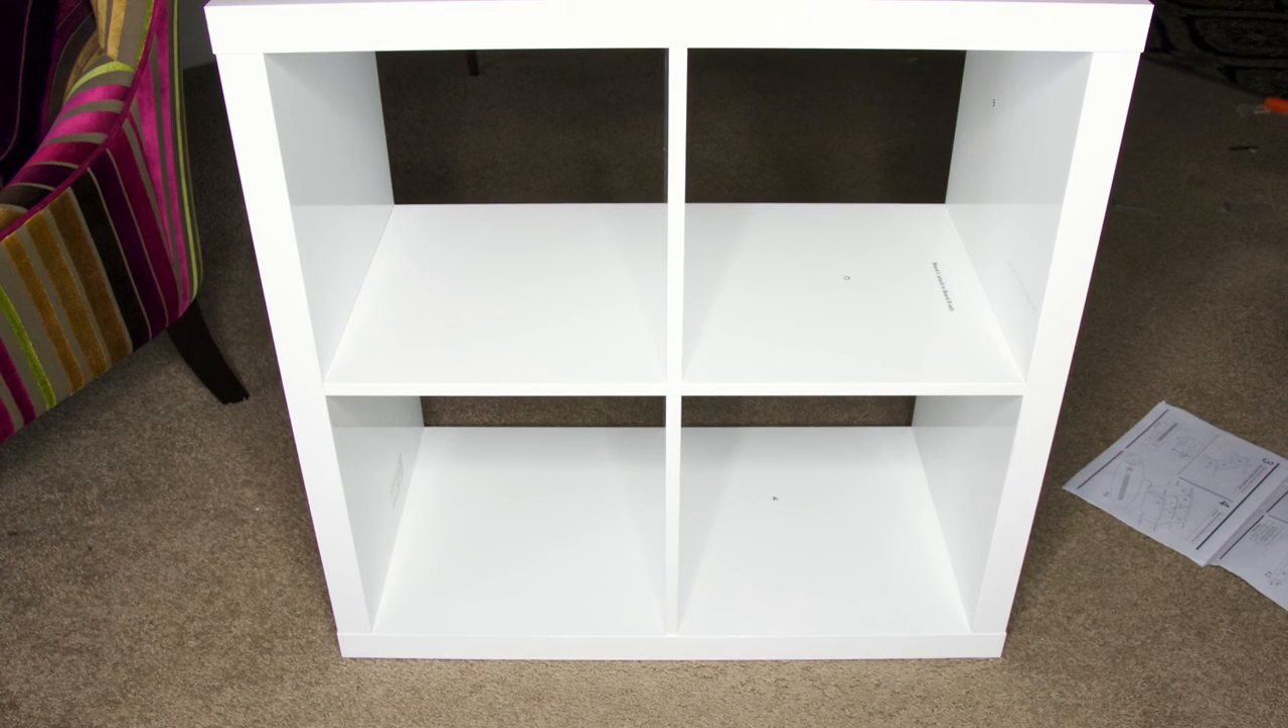Here you have the Better Homes and Garden cube shelf. It's completely assembled.